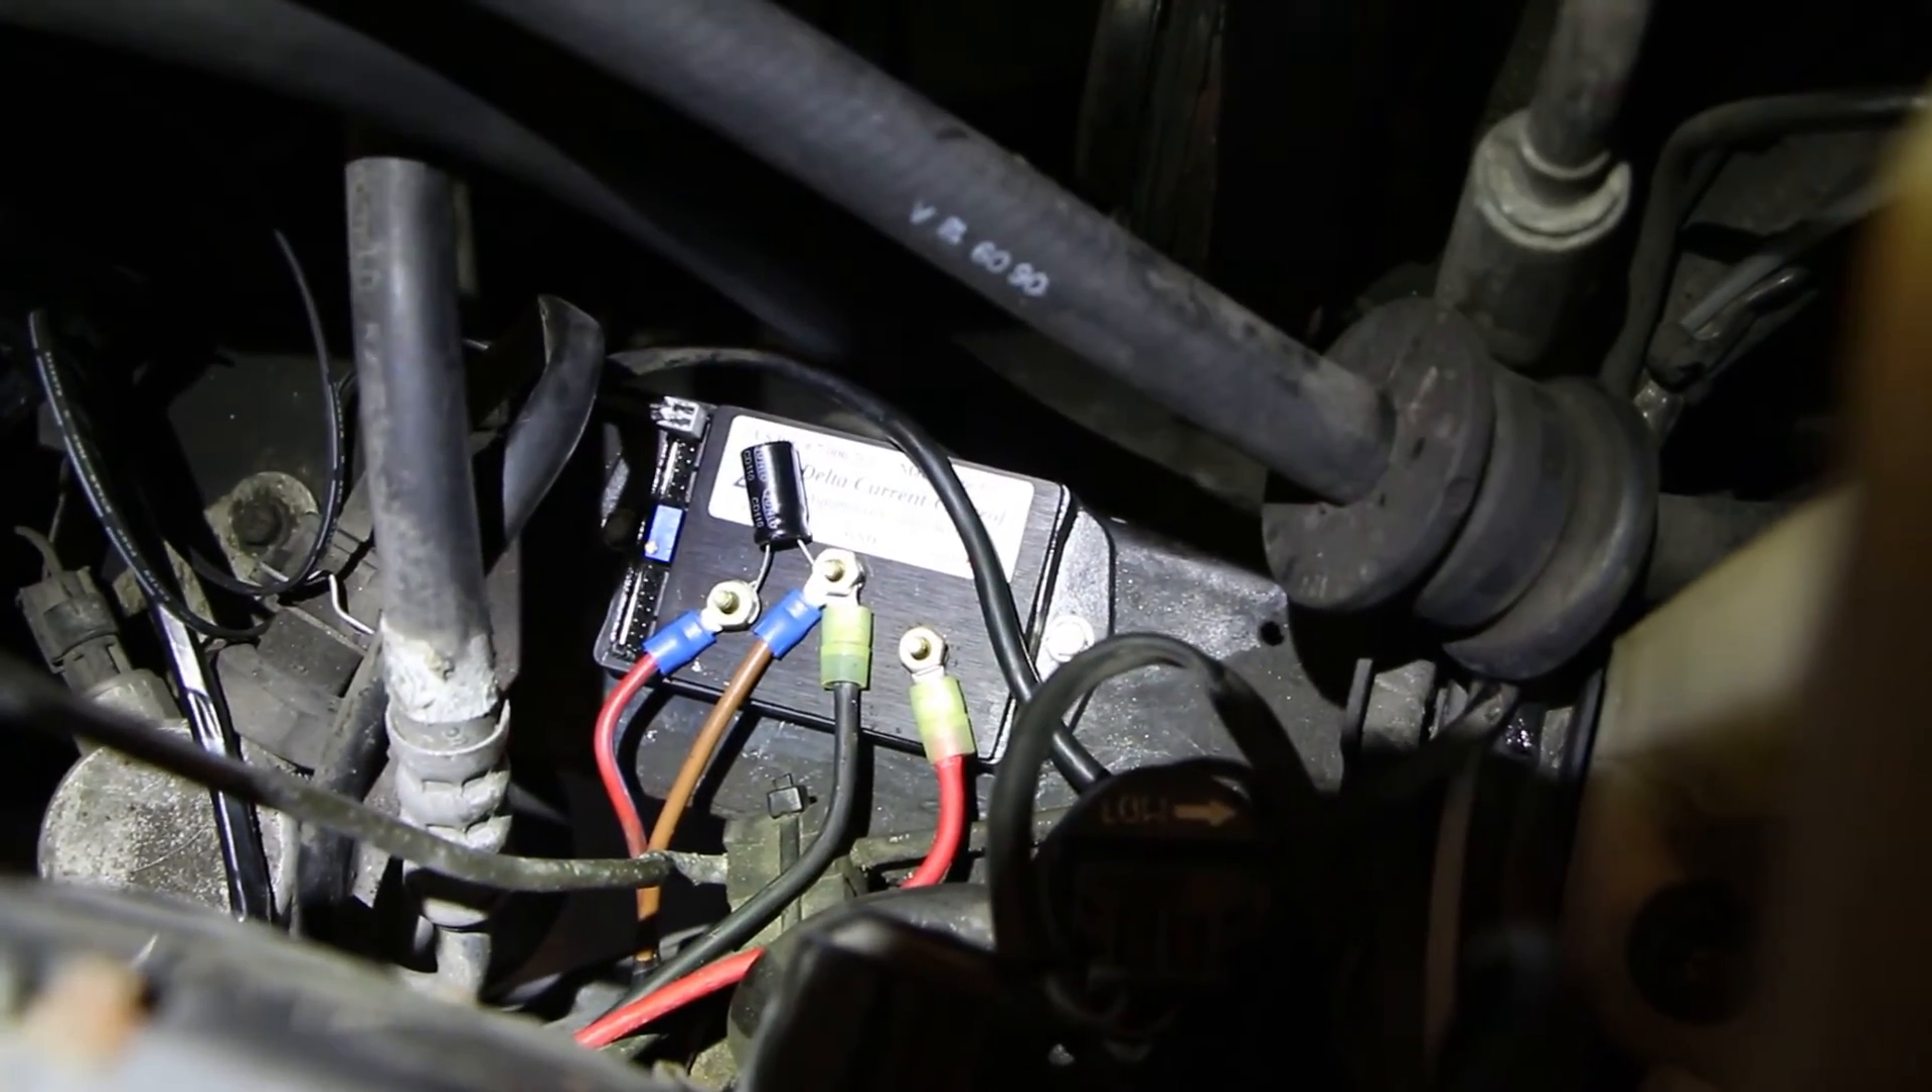So, I've got the controller wired in. As you can see, the middle is the ground.